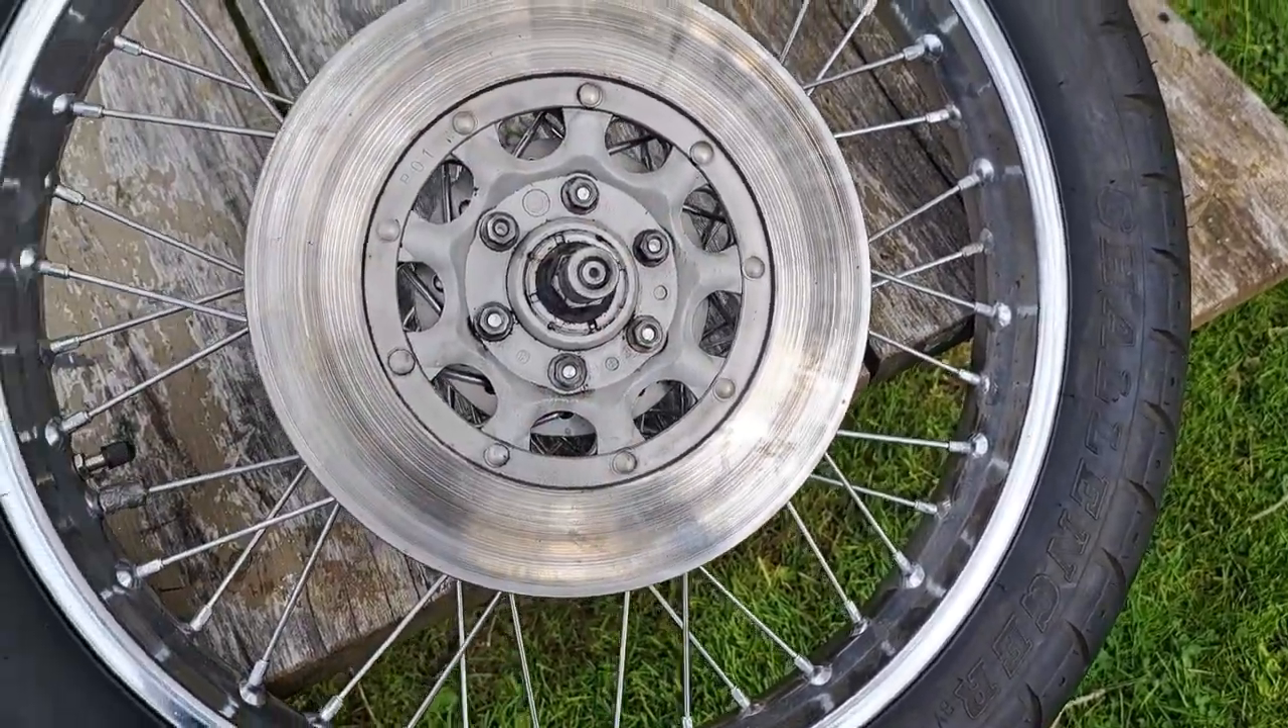Okay, I've got the disc back on there.